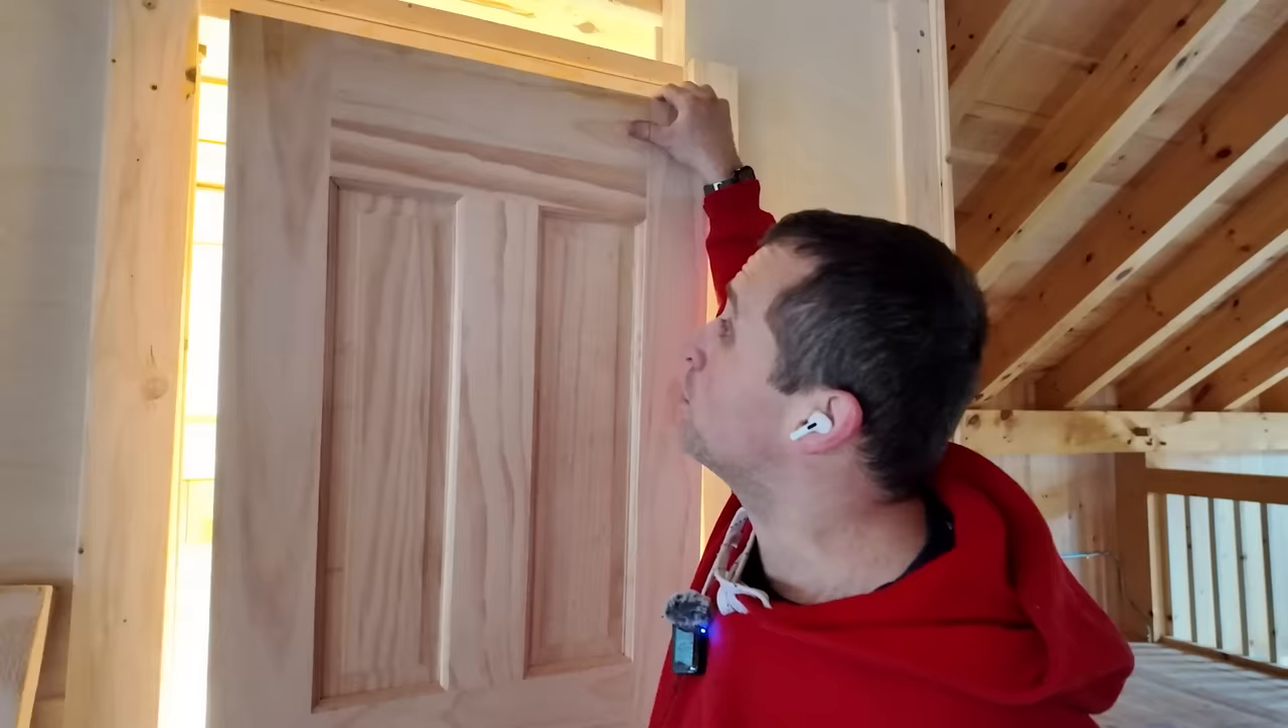But with this beautiful door, there is but only one problem. Not exactly the right size. Pretty good sizable gaps on all sides around it.